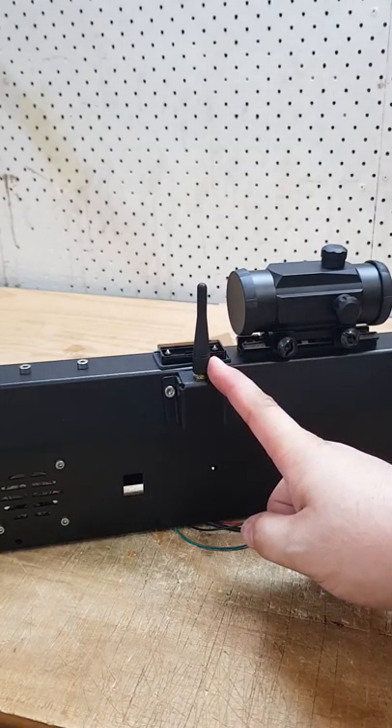You have your new antenna installed.